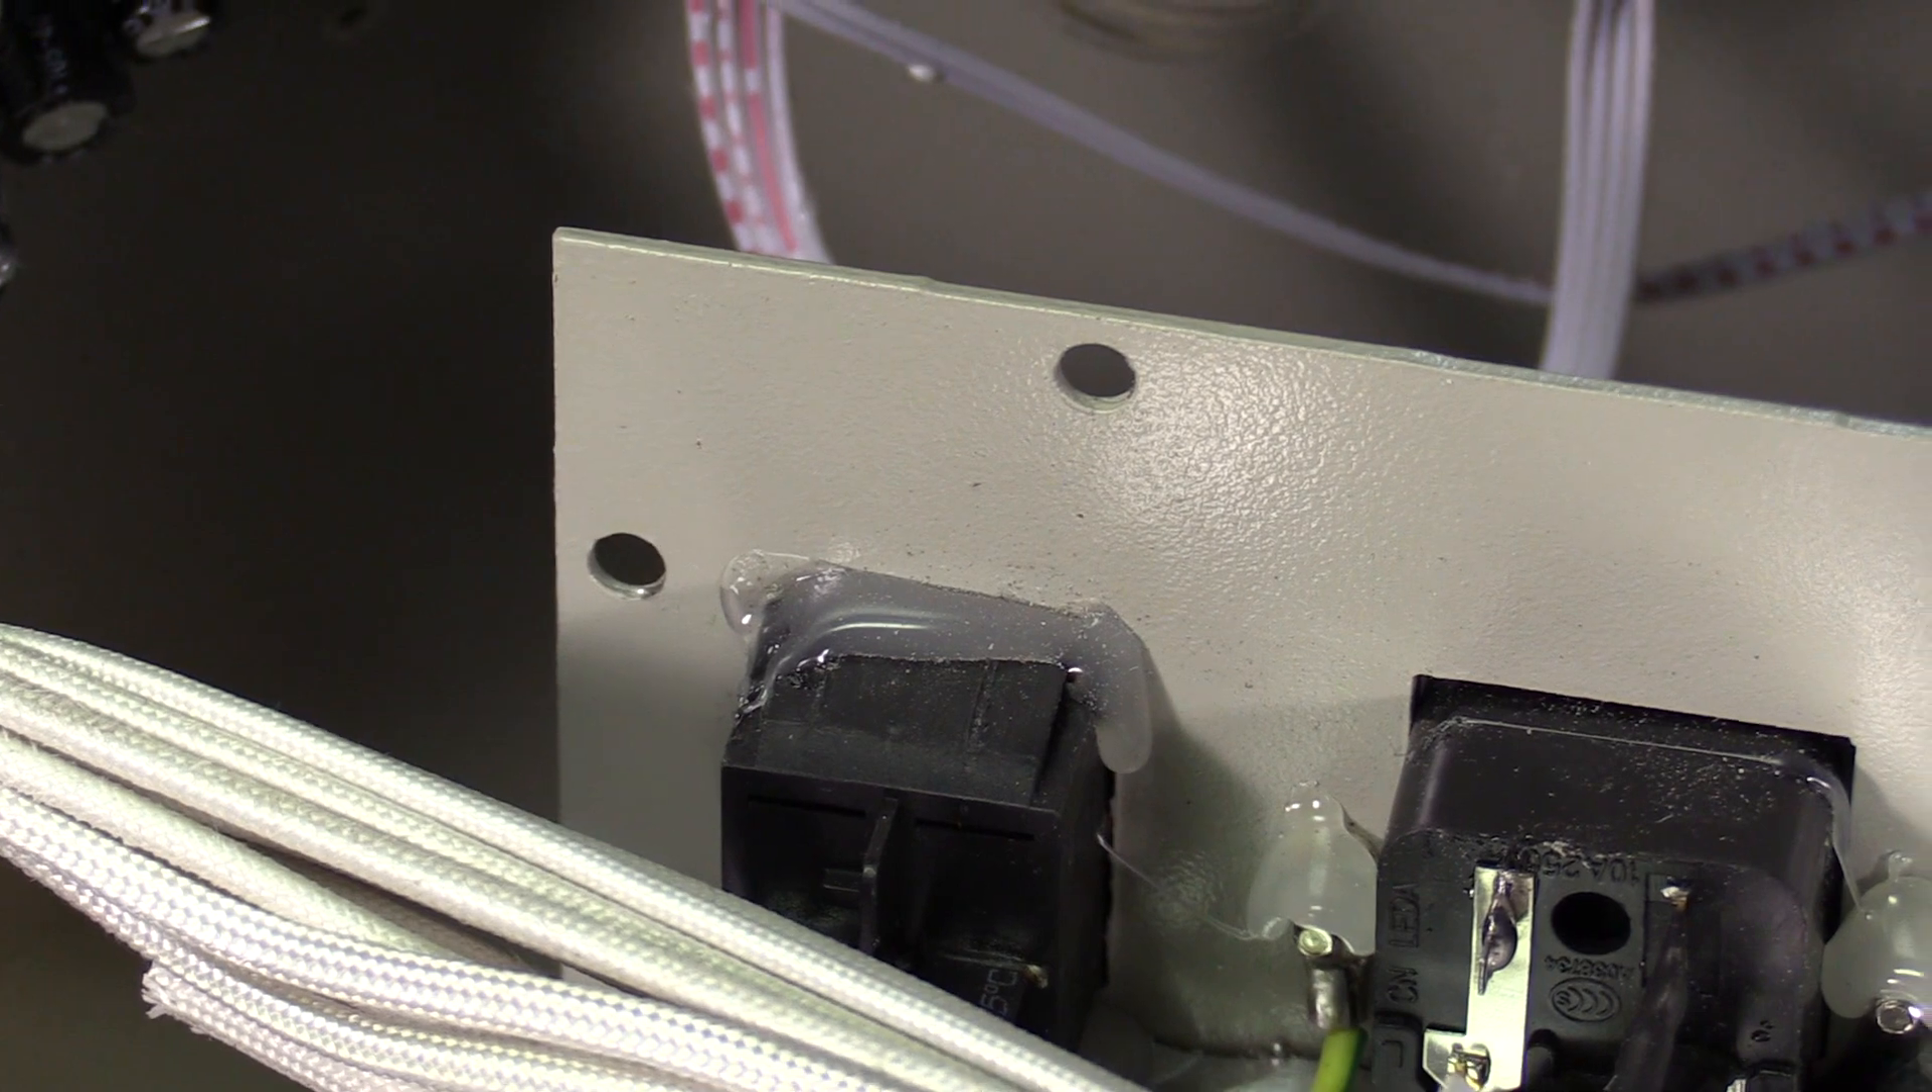Also, the power switch is secured with some hot snot.